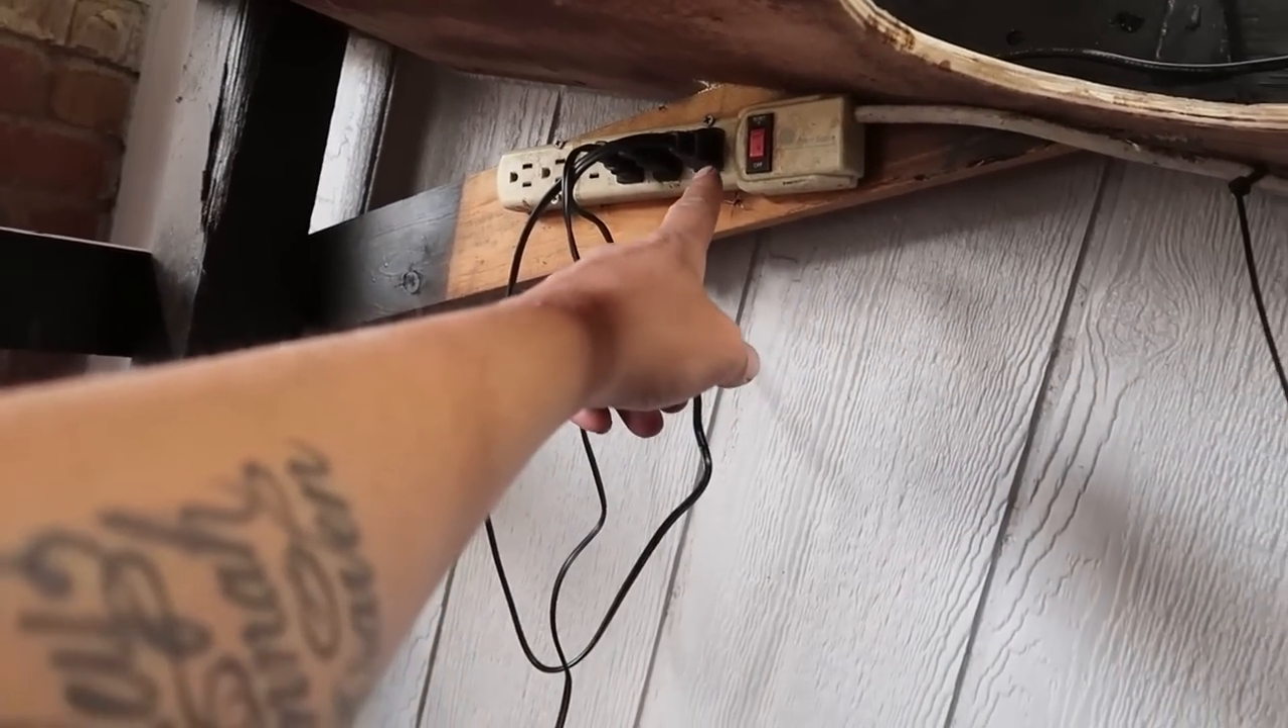I got a power strip mounted up over here to plug everything in.